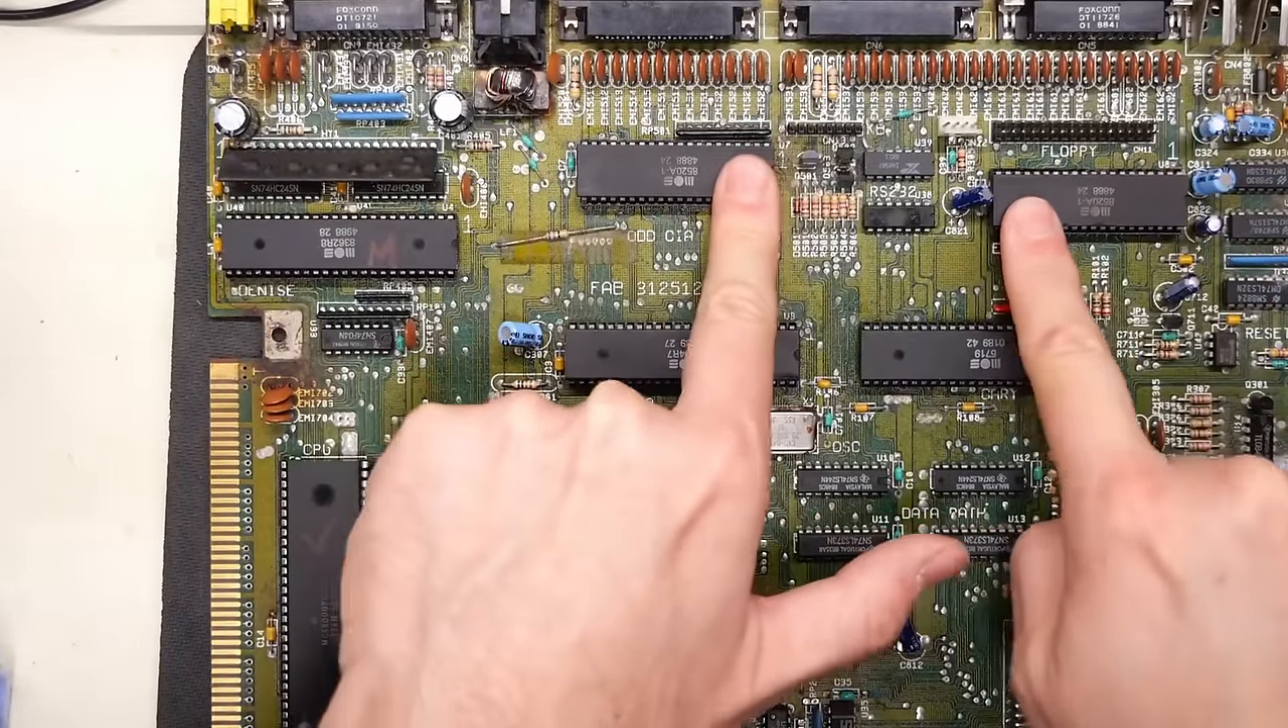The two original CIAs are back in here. I did Dremel the pins, clean them up, put them in.